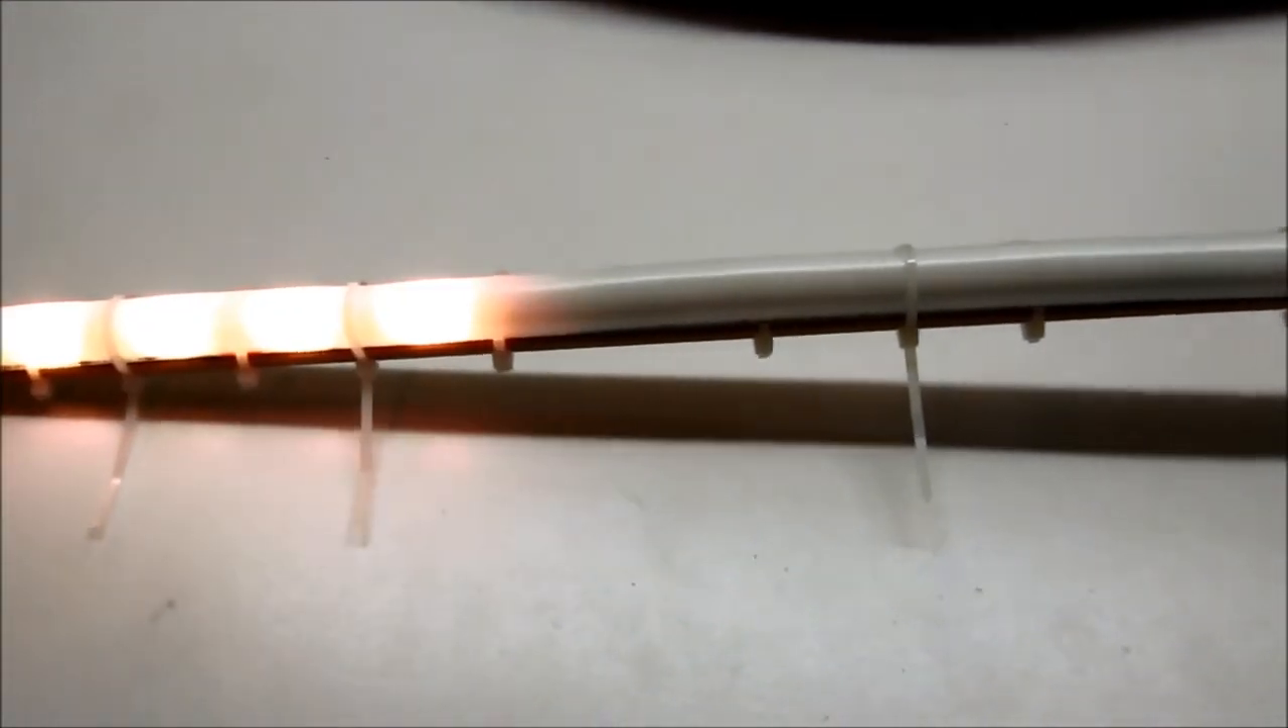I have the pipe secured over the top of the LEDs.